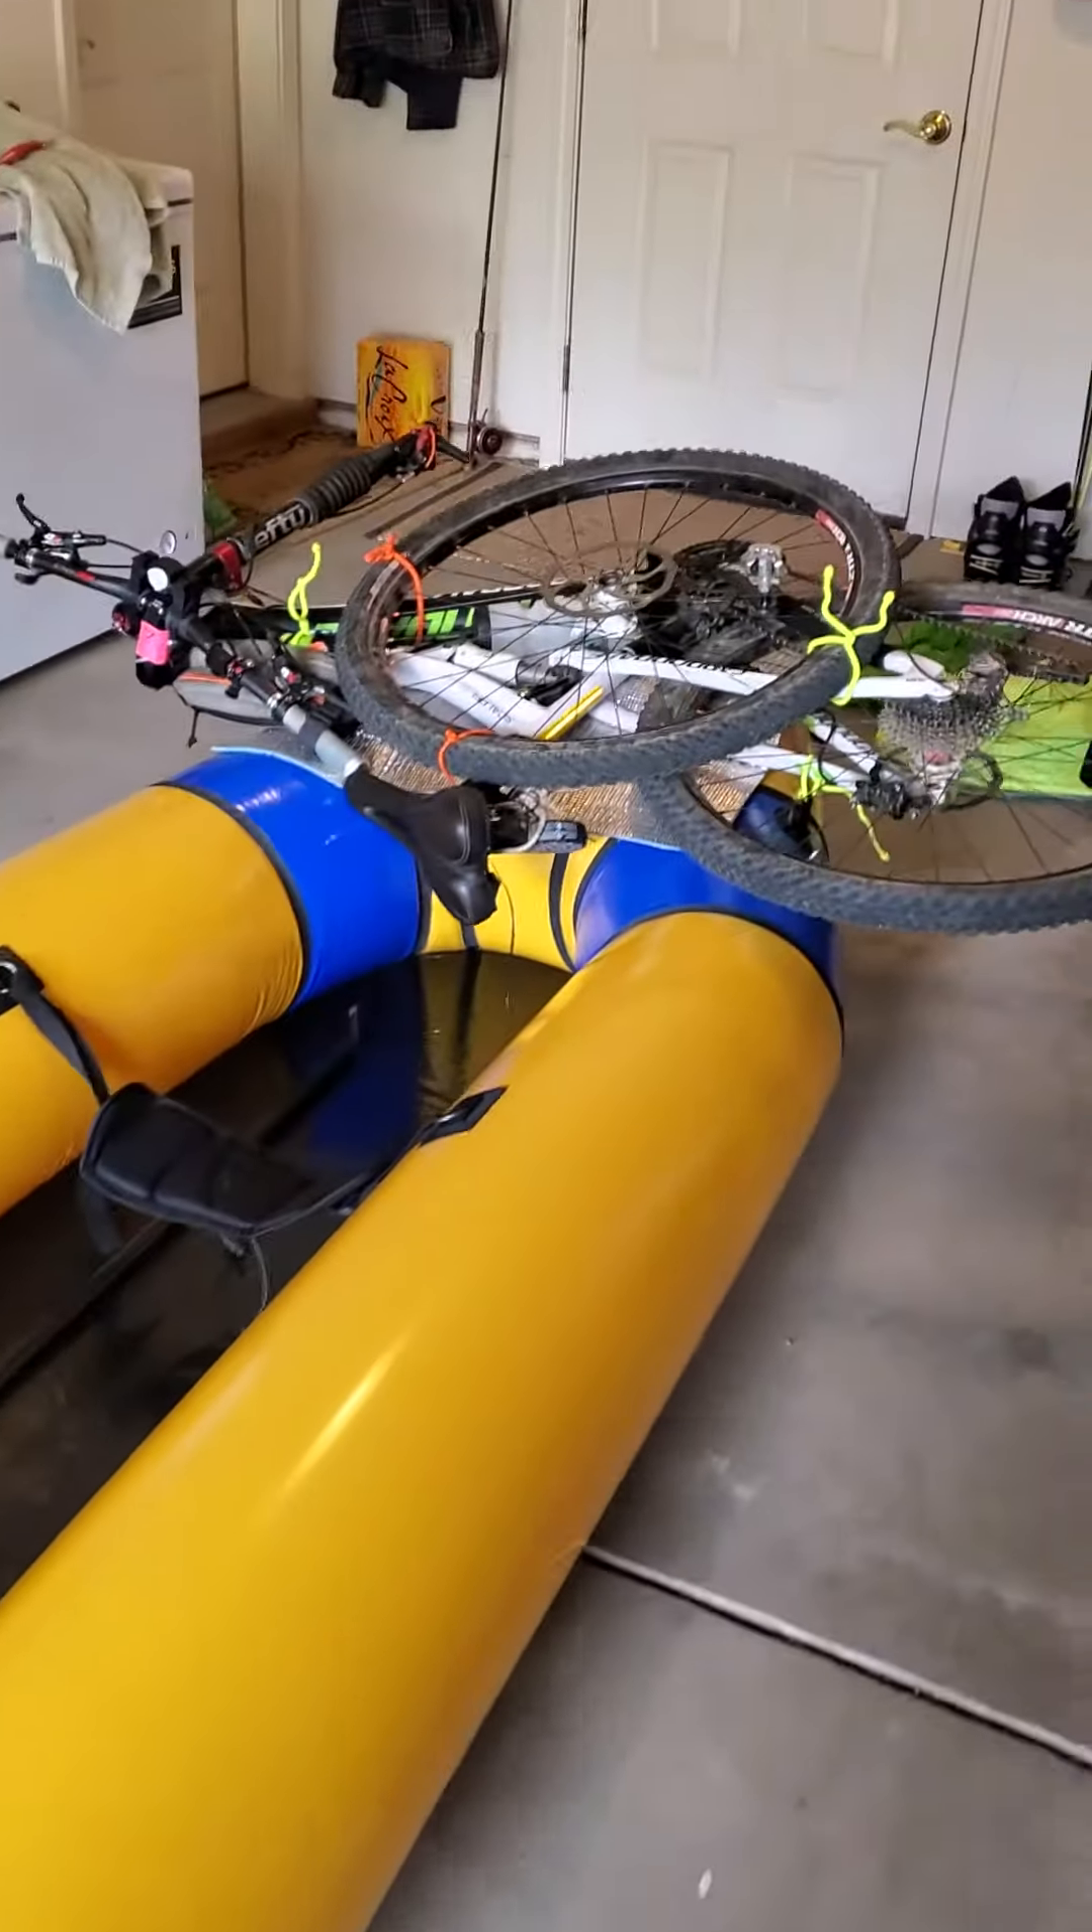Bike one is already on the front.